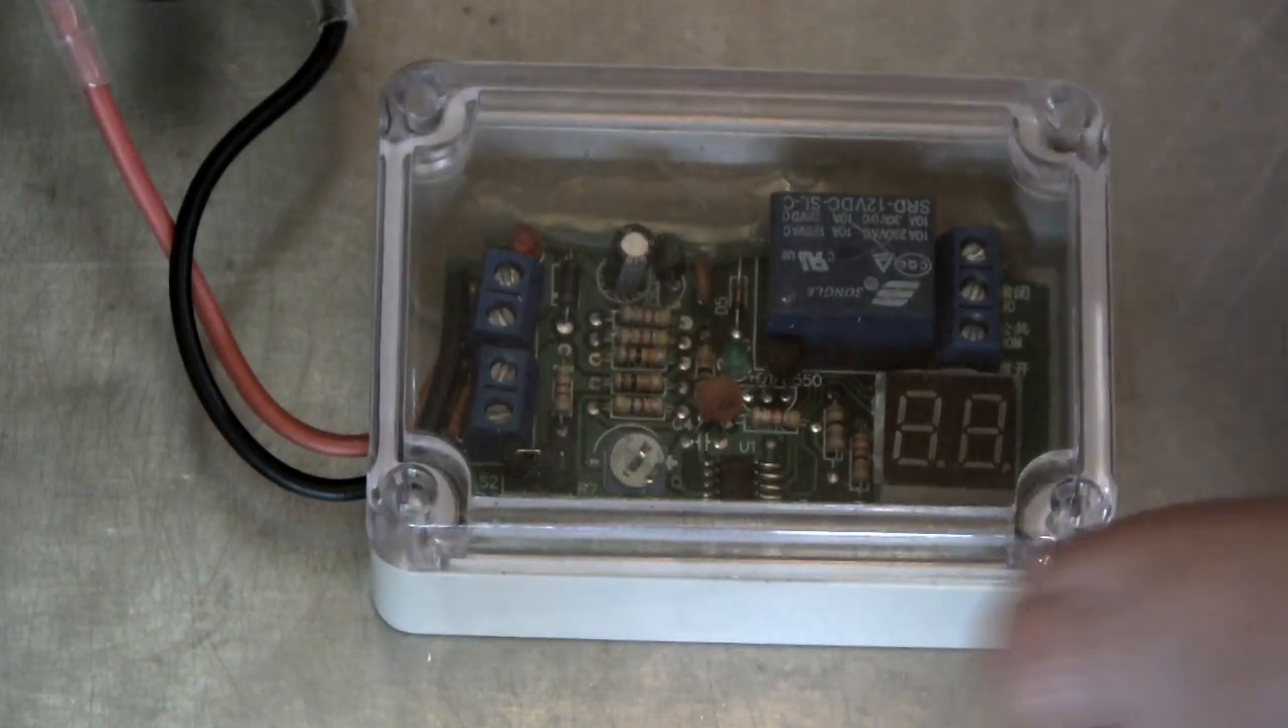Okay, so here we can see the little circuit board, the timer circuit, inside a little project box I've put it into.